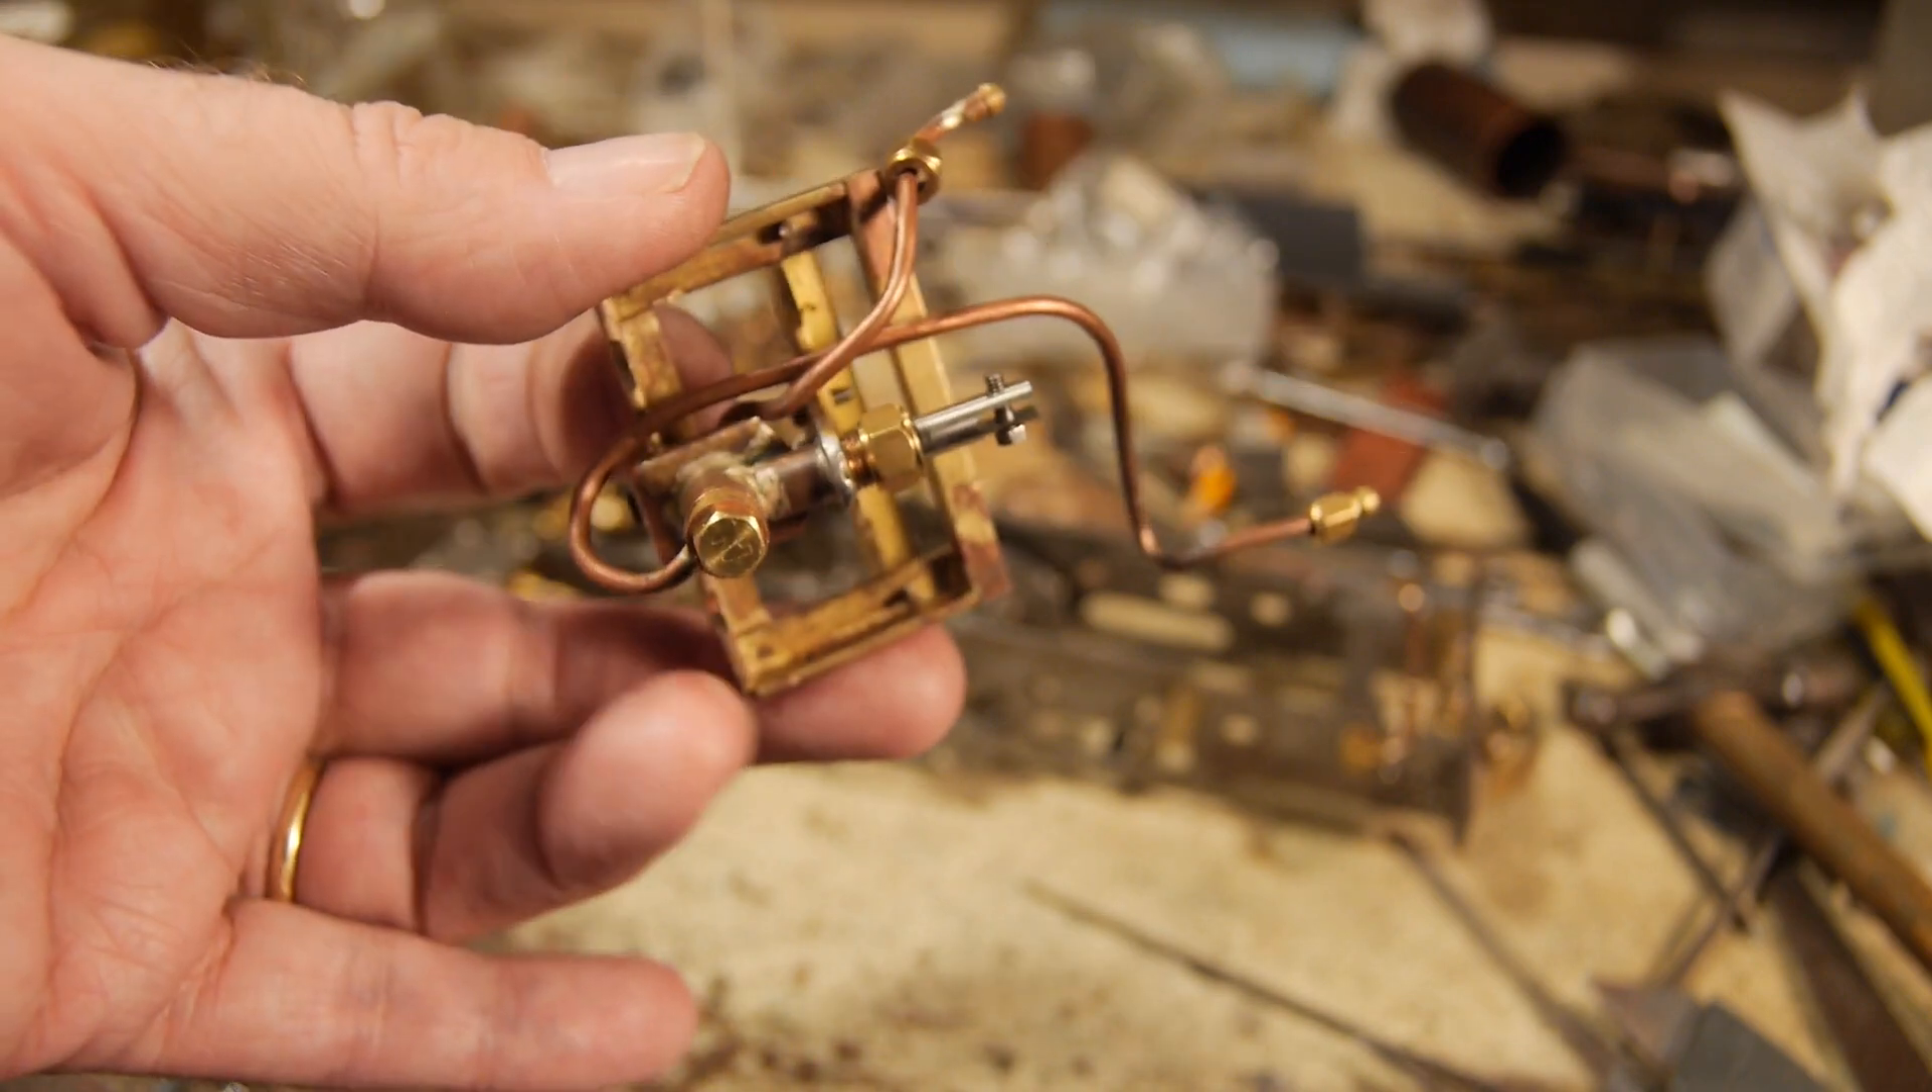Here's the pump back into its frame it's assembled.